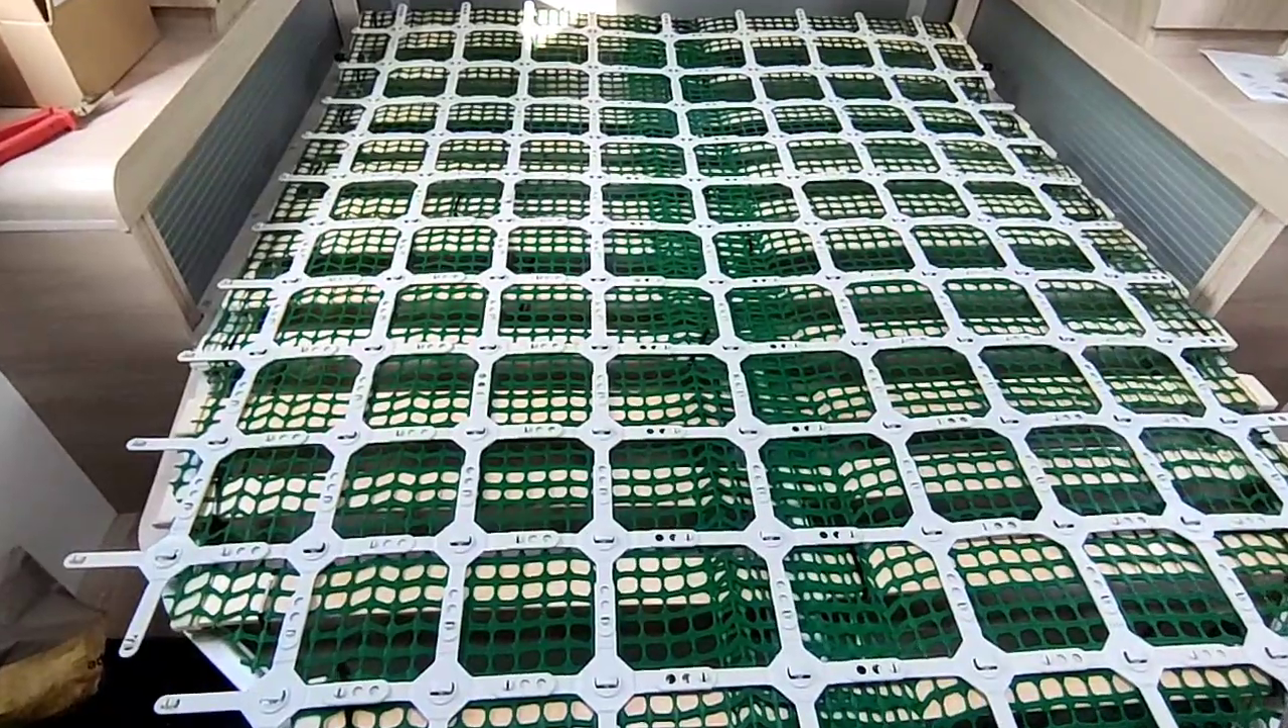Jetzt sind alle Kreuze miteinander verbunden.